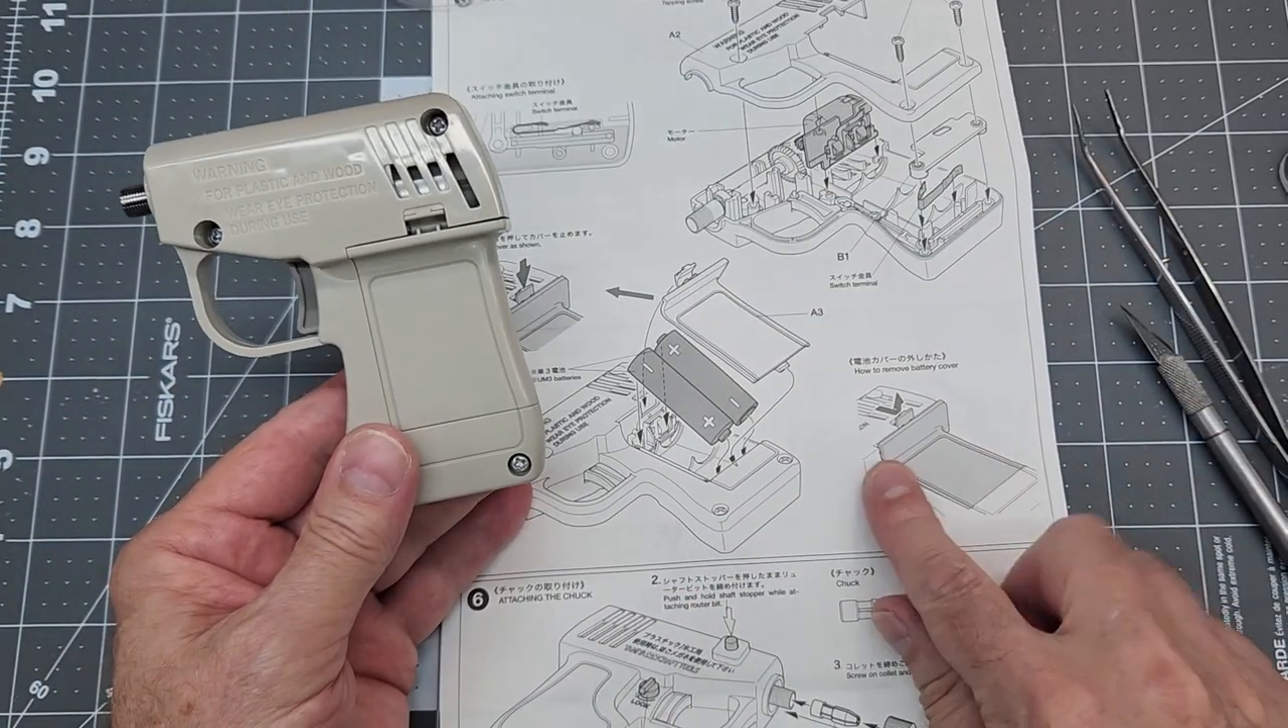So there we go battery cover on and they even tell you that you need to kind of give it a little bit of push there to get it to go.